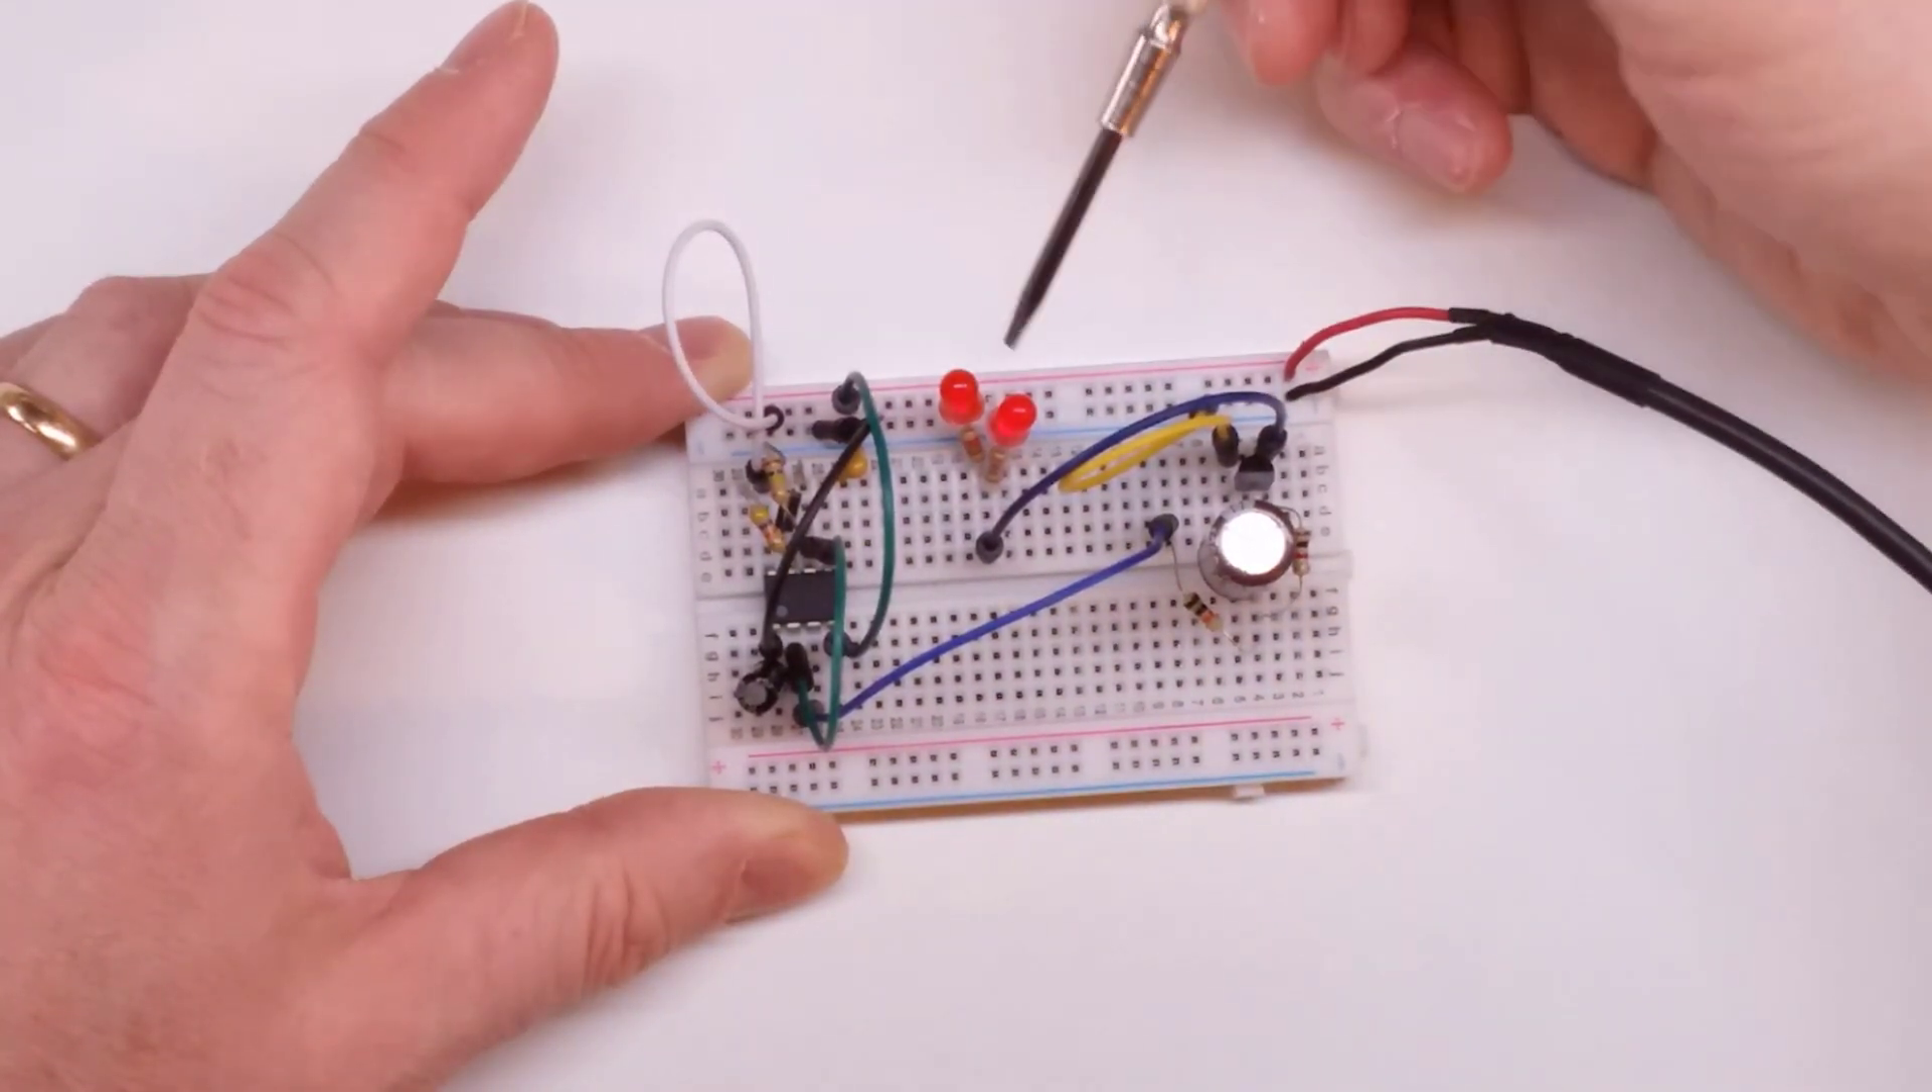And right now, you can see I just have two LEDs plugged in.